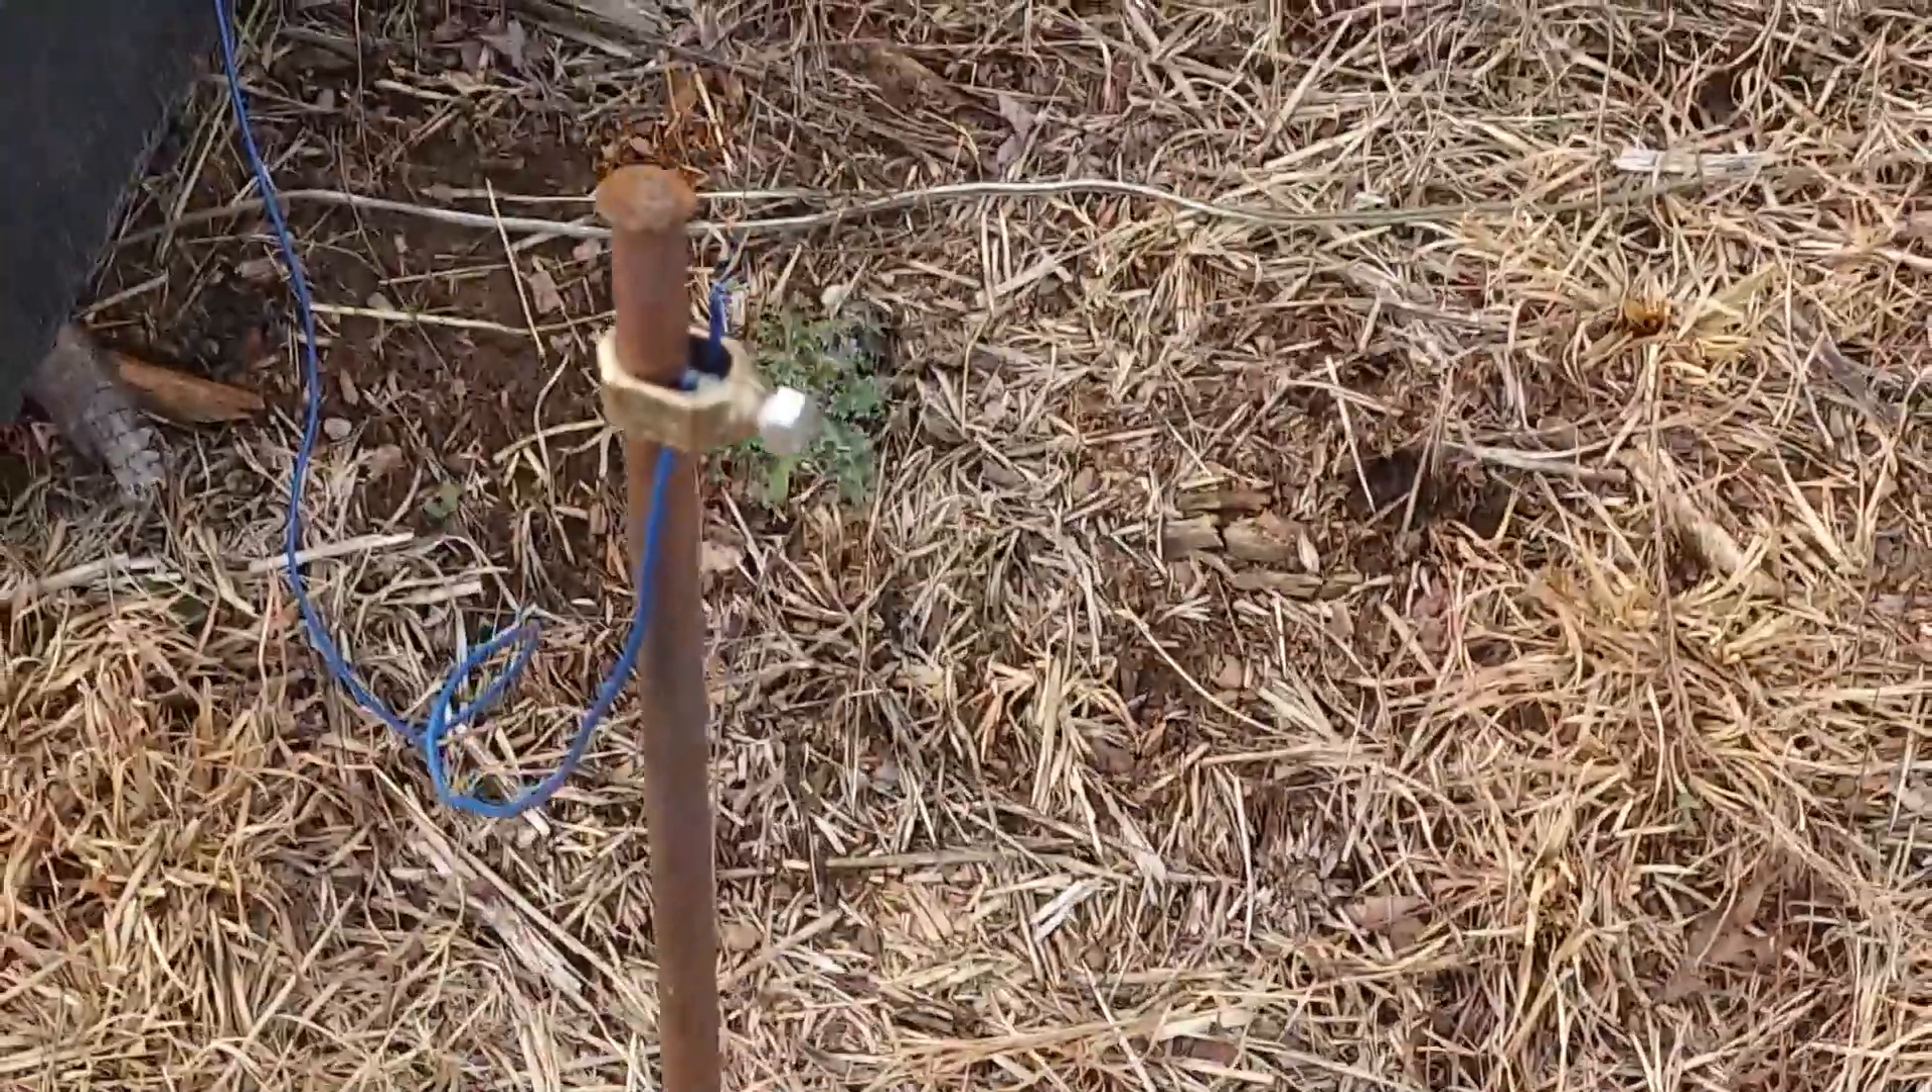So there's the blue wire leaving the battery box going over here to this ground rod and you can see i've got this acorn clamp attached to the ground rod and then the ground rod driven into the ground.